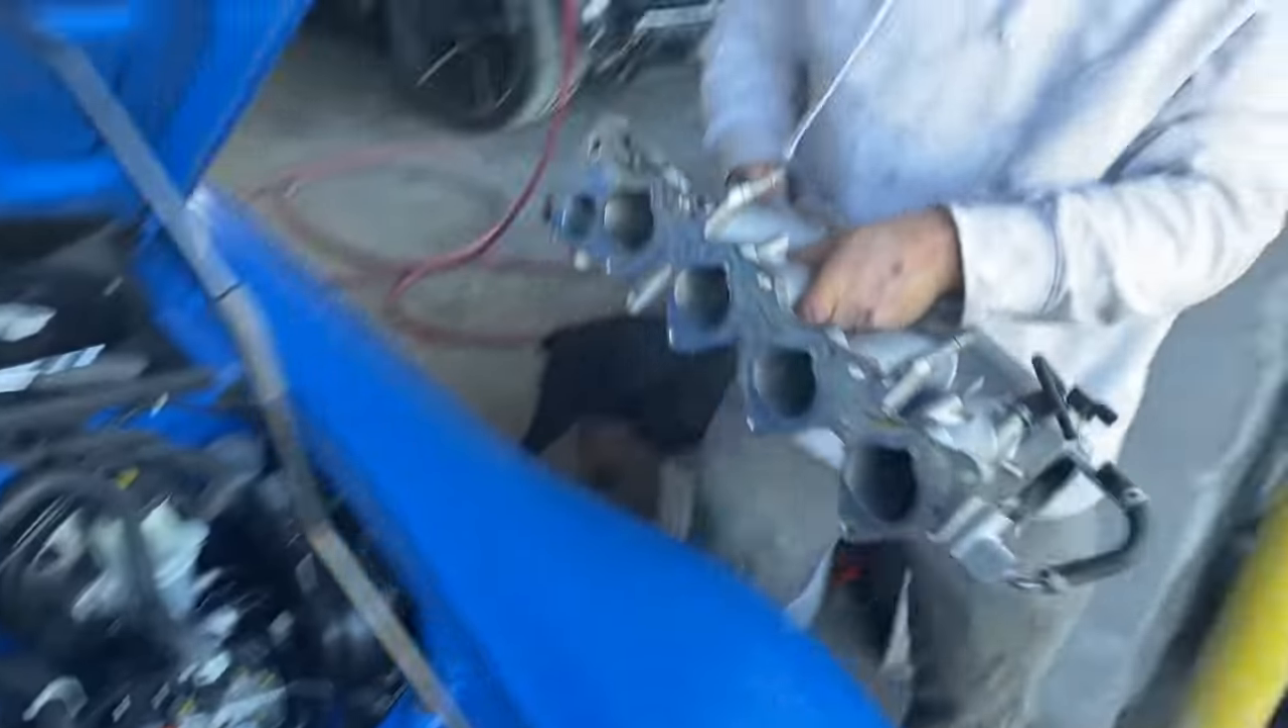All right there we go we got the intake manifold off.